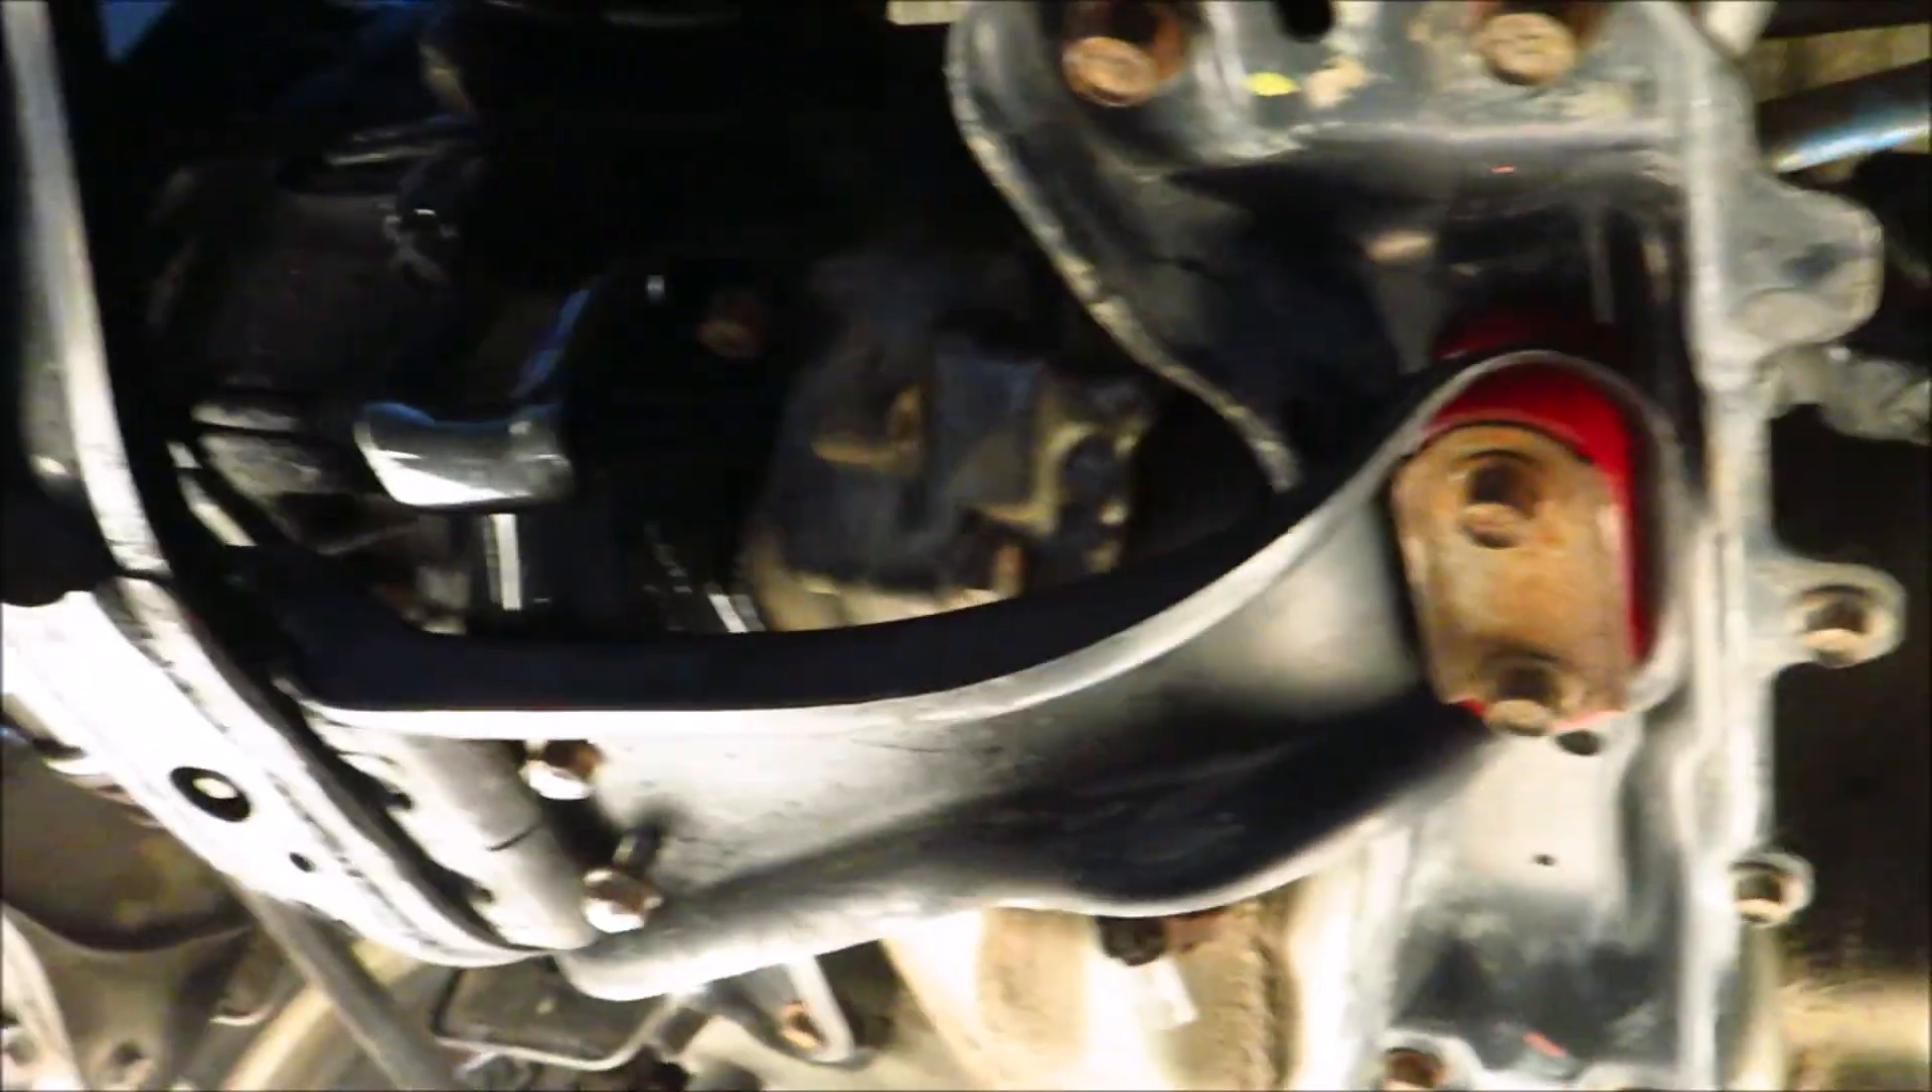So looking underneath, you can see the new bushings for the crossmember.